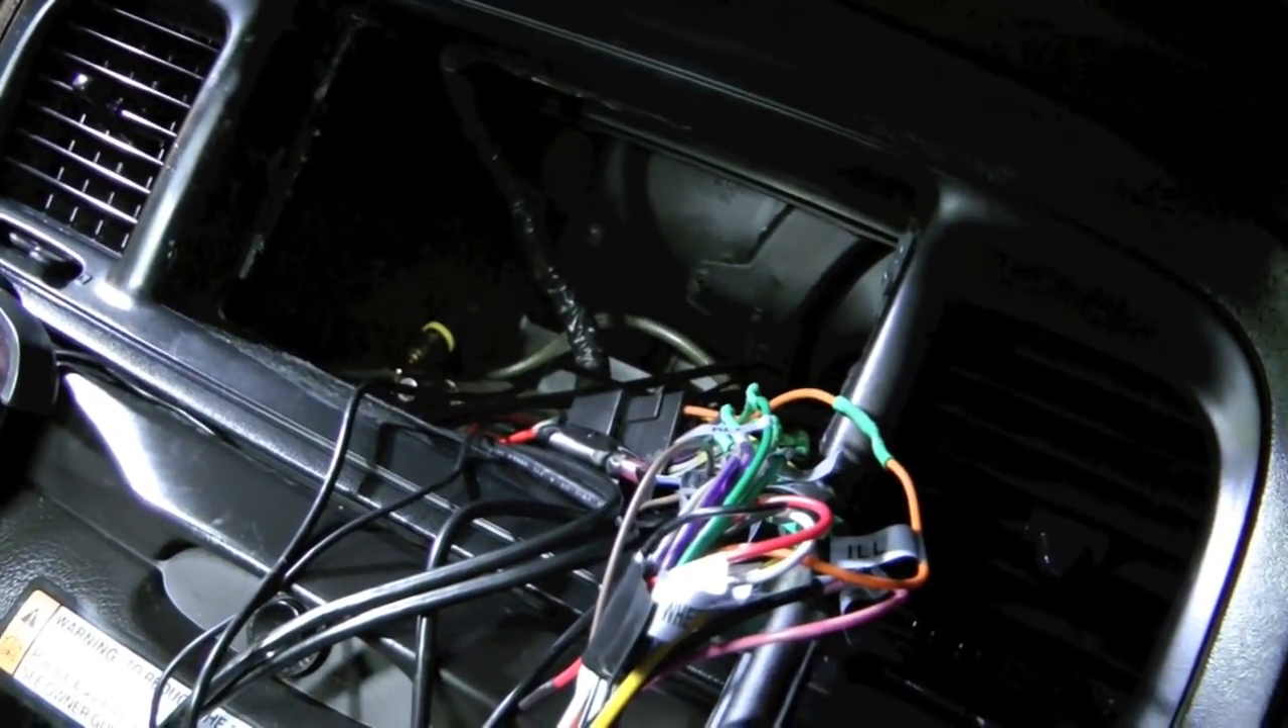All right I have the wires fished.